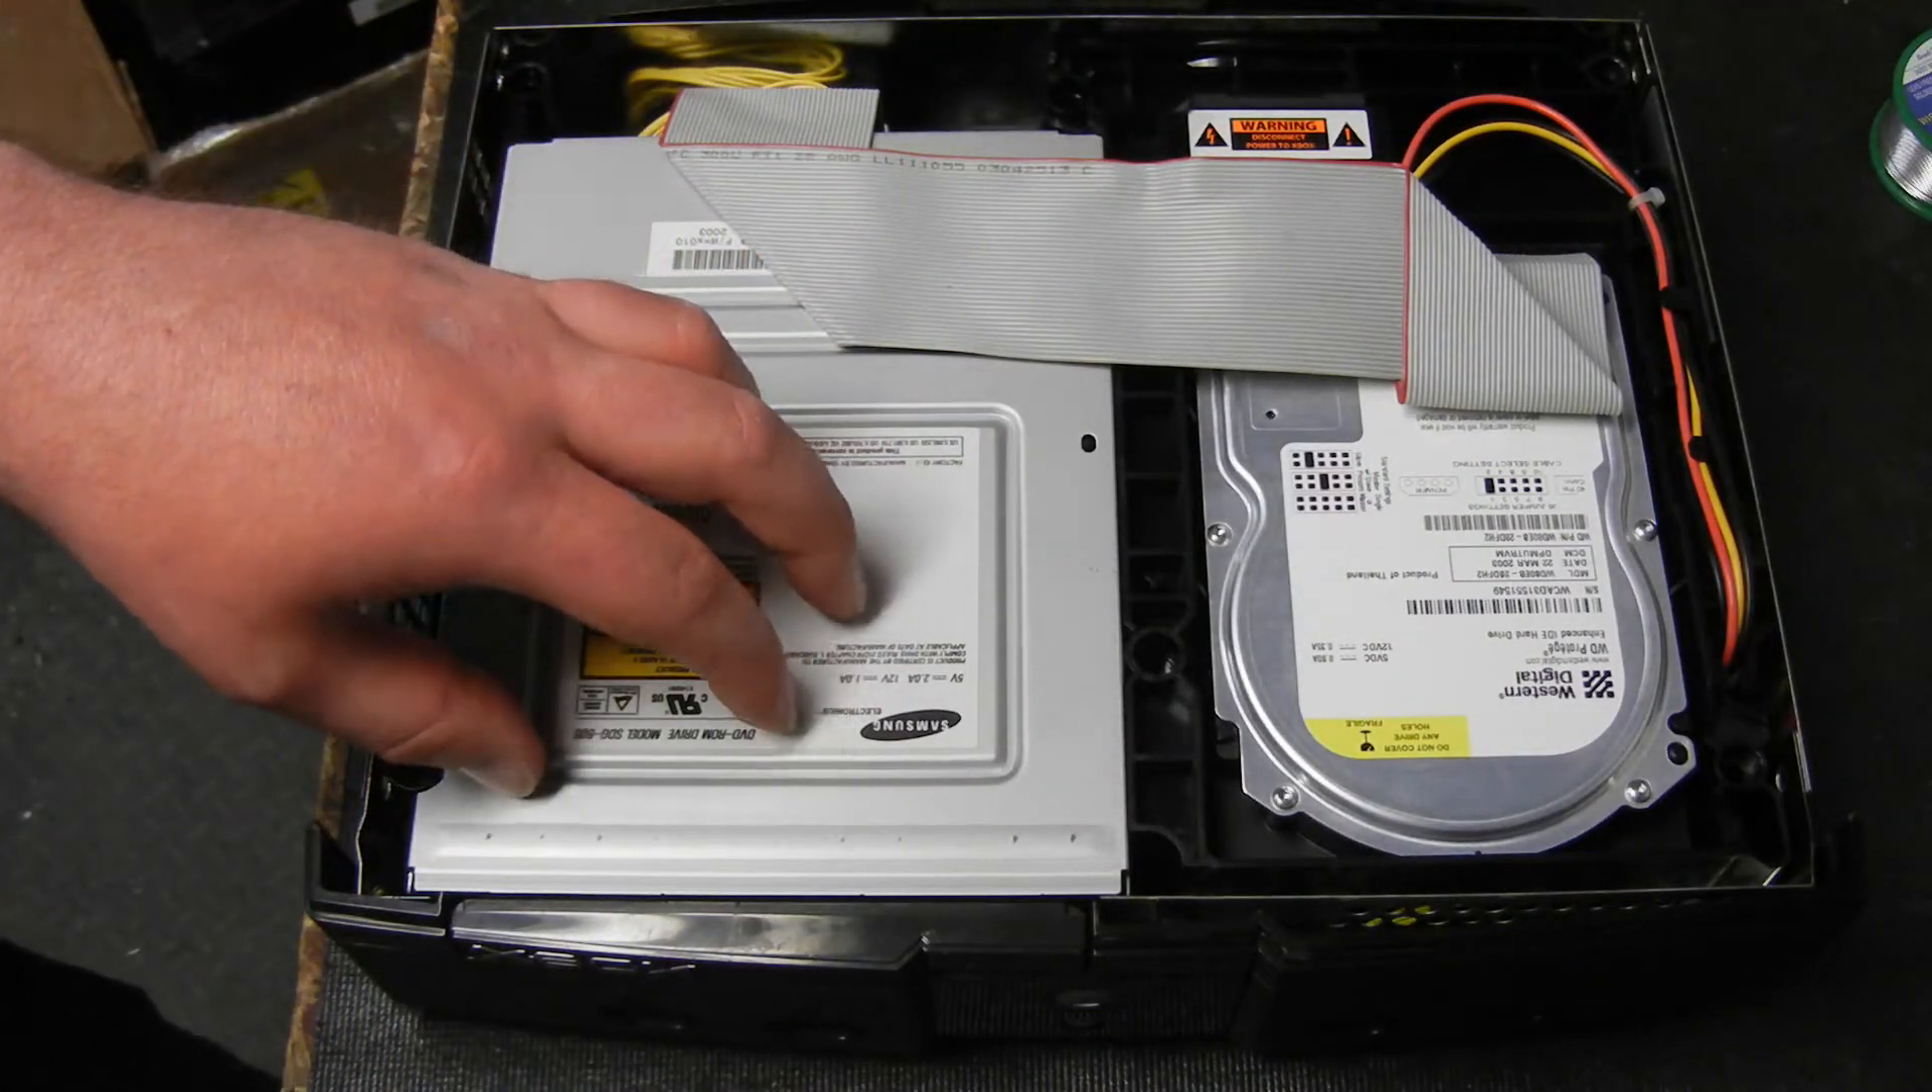As you can see here i have a console i've already taken the top off.